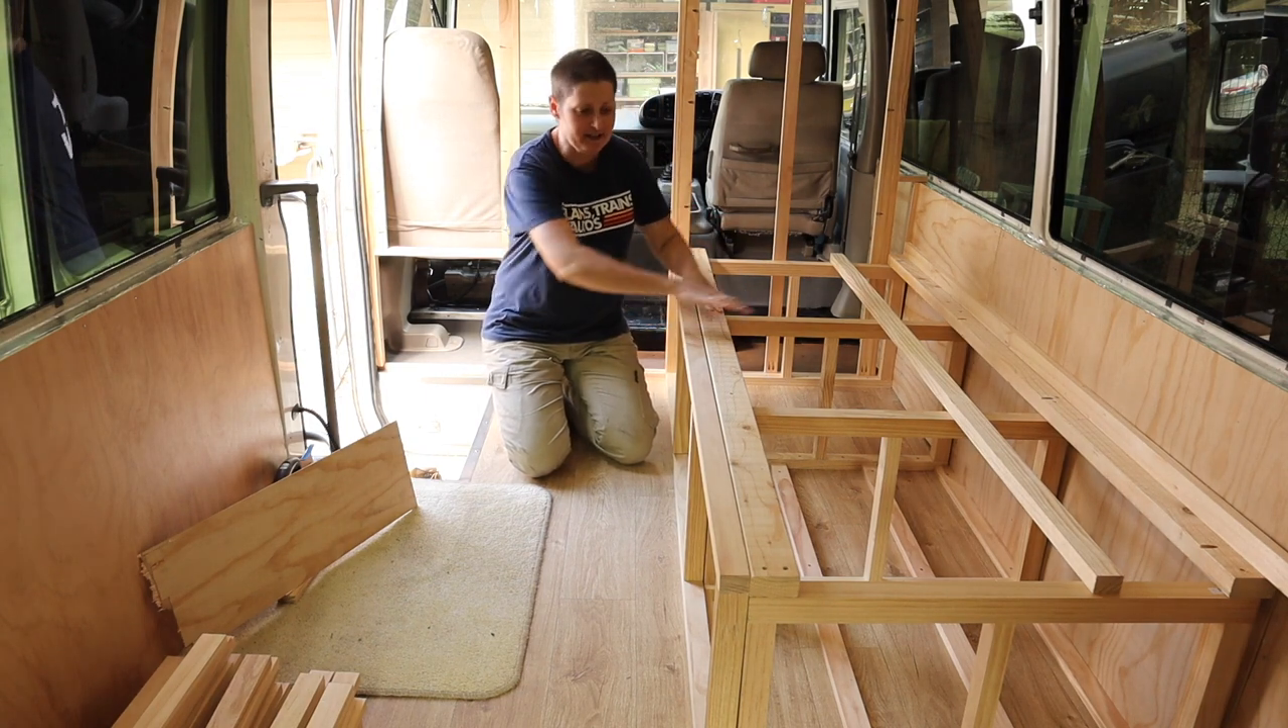I finished the basic structure of the fixed part of the bed.